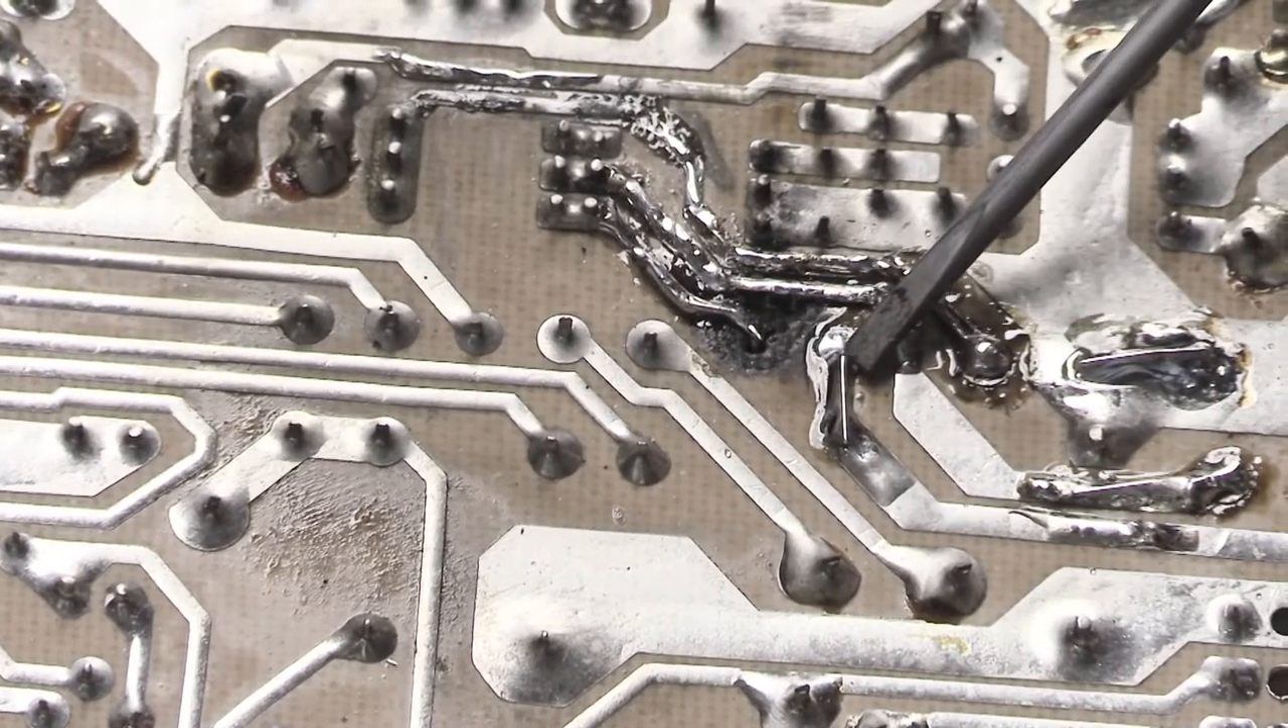I added and reinforced the trace down to the end where the pad had burnt away.